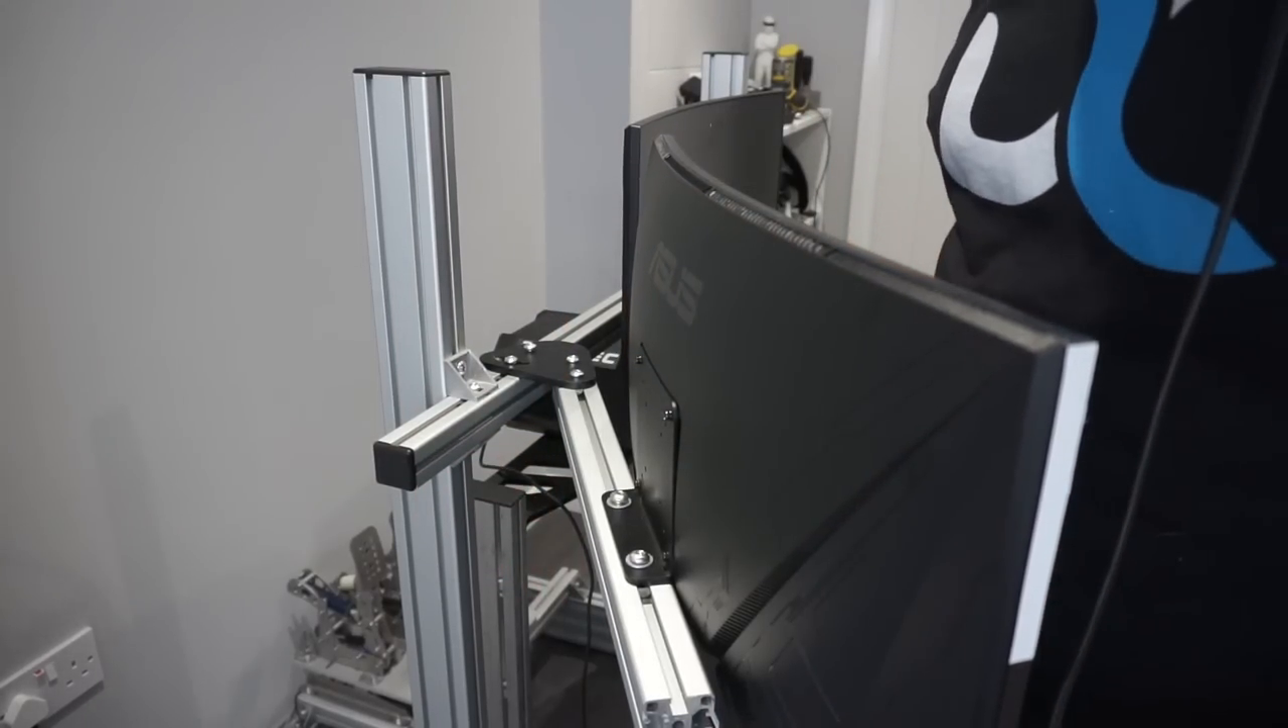And there we go. That's the monitor on.